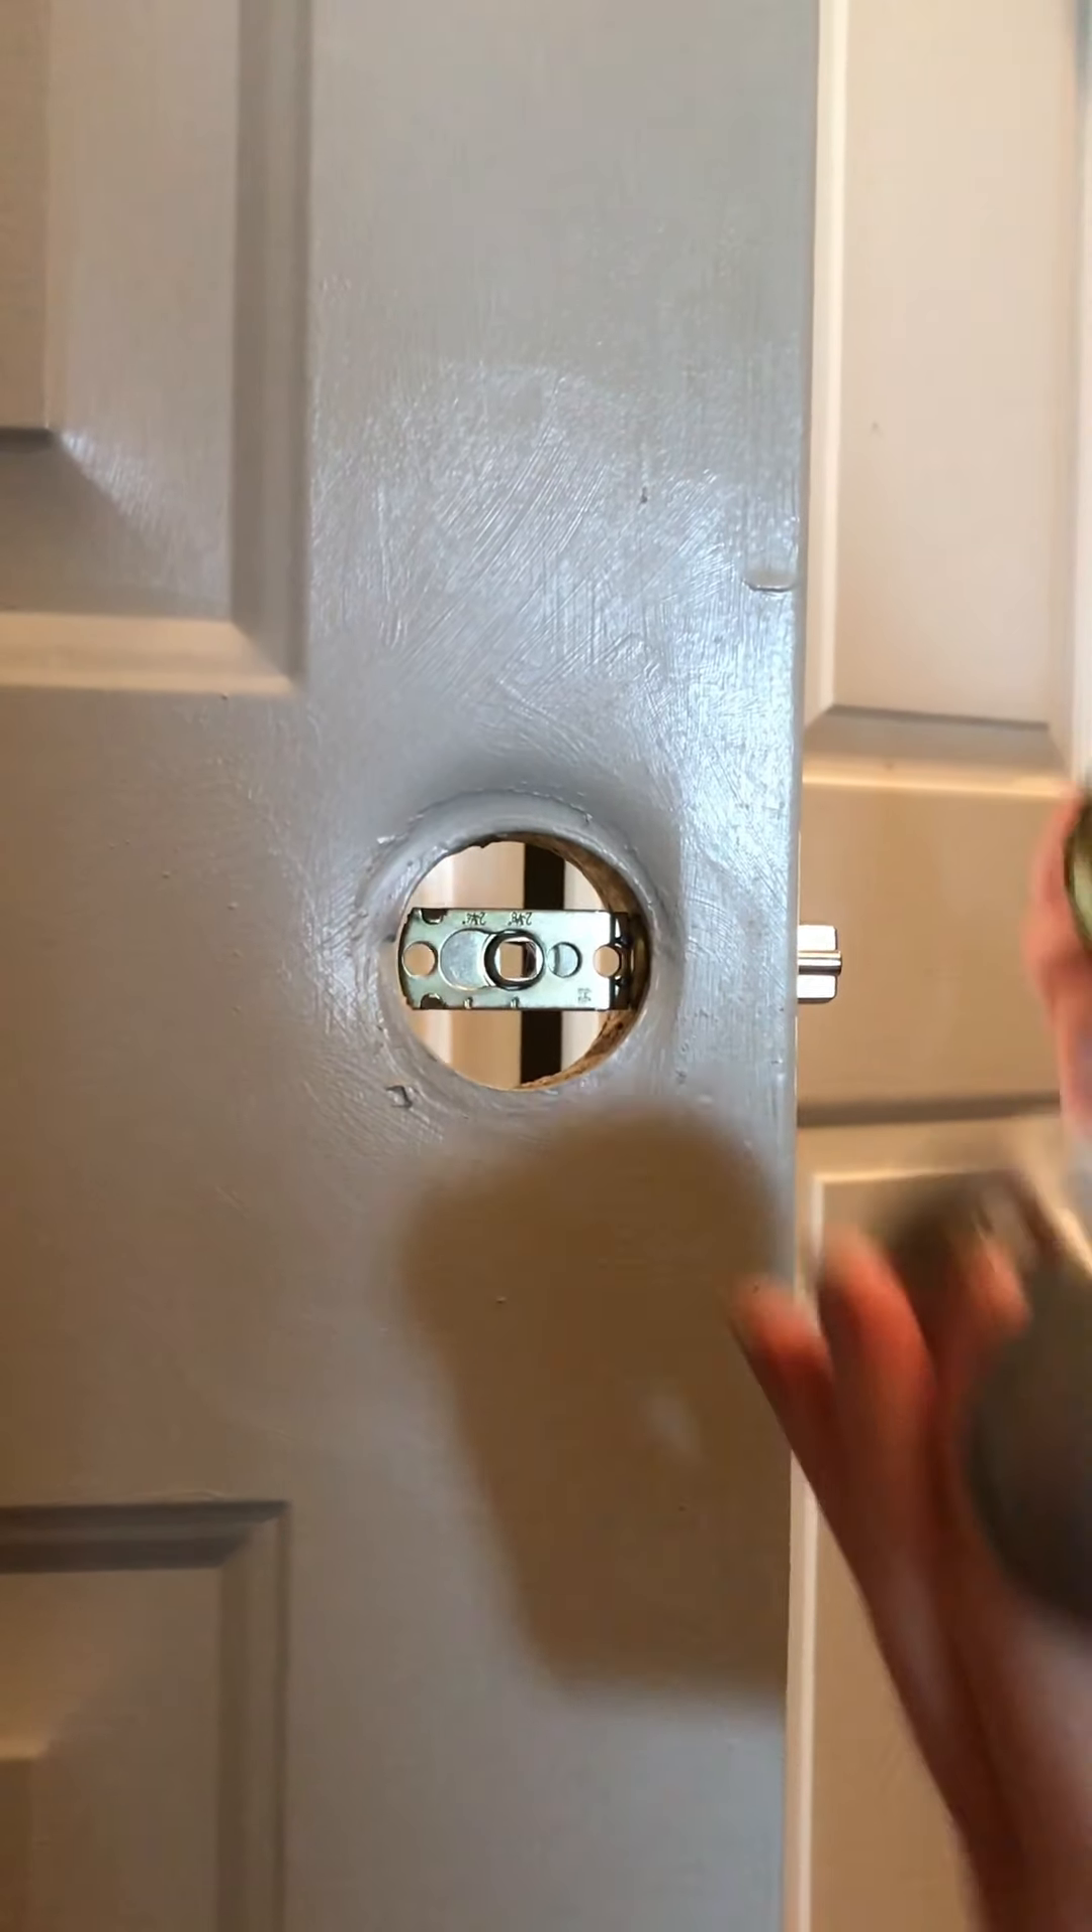Okay so we have the latch in place and it's lined up in the middle so all we have to do is now put the doorknob together.